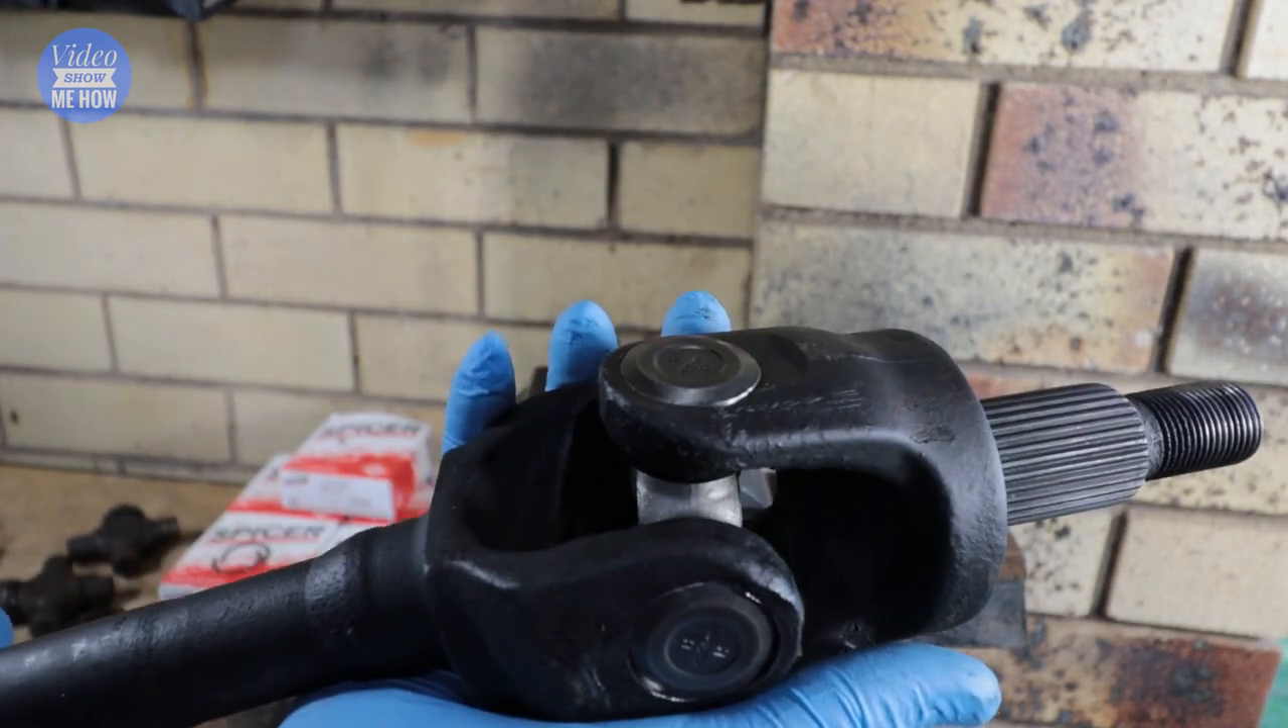So there we go one fully installed universal joint.